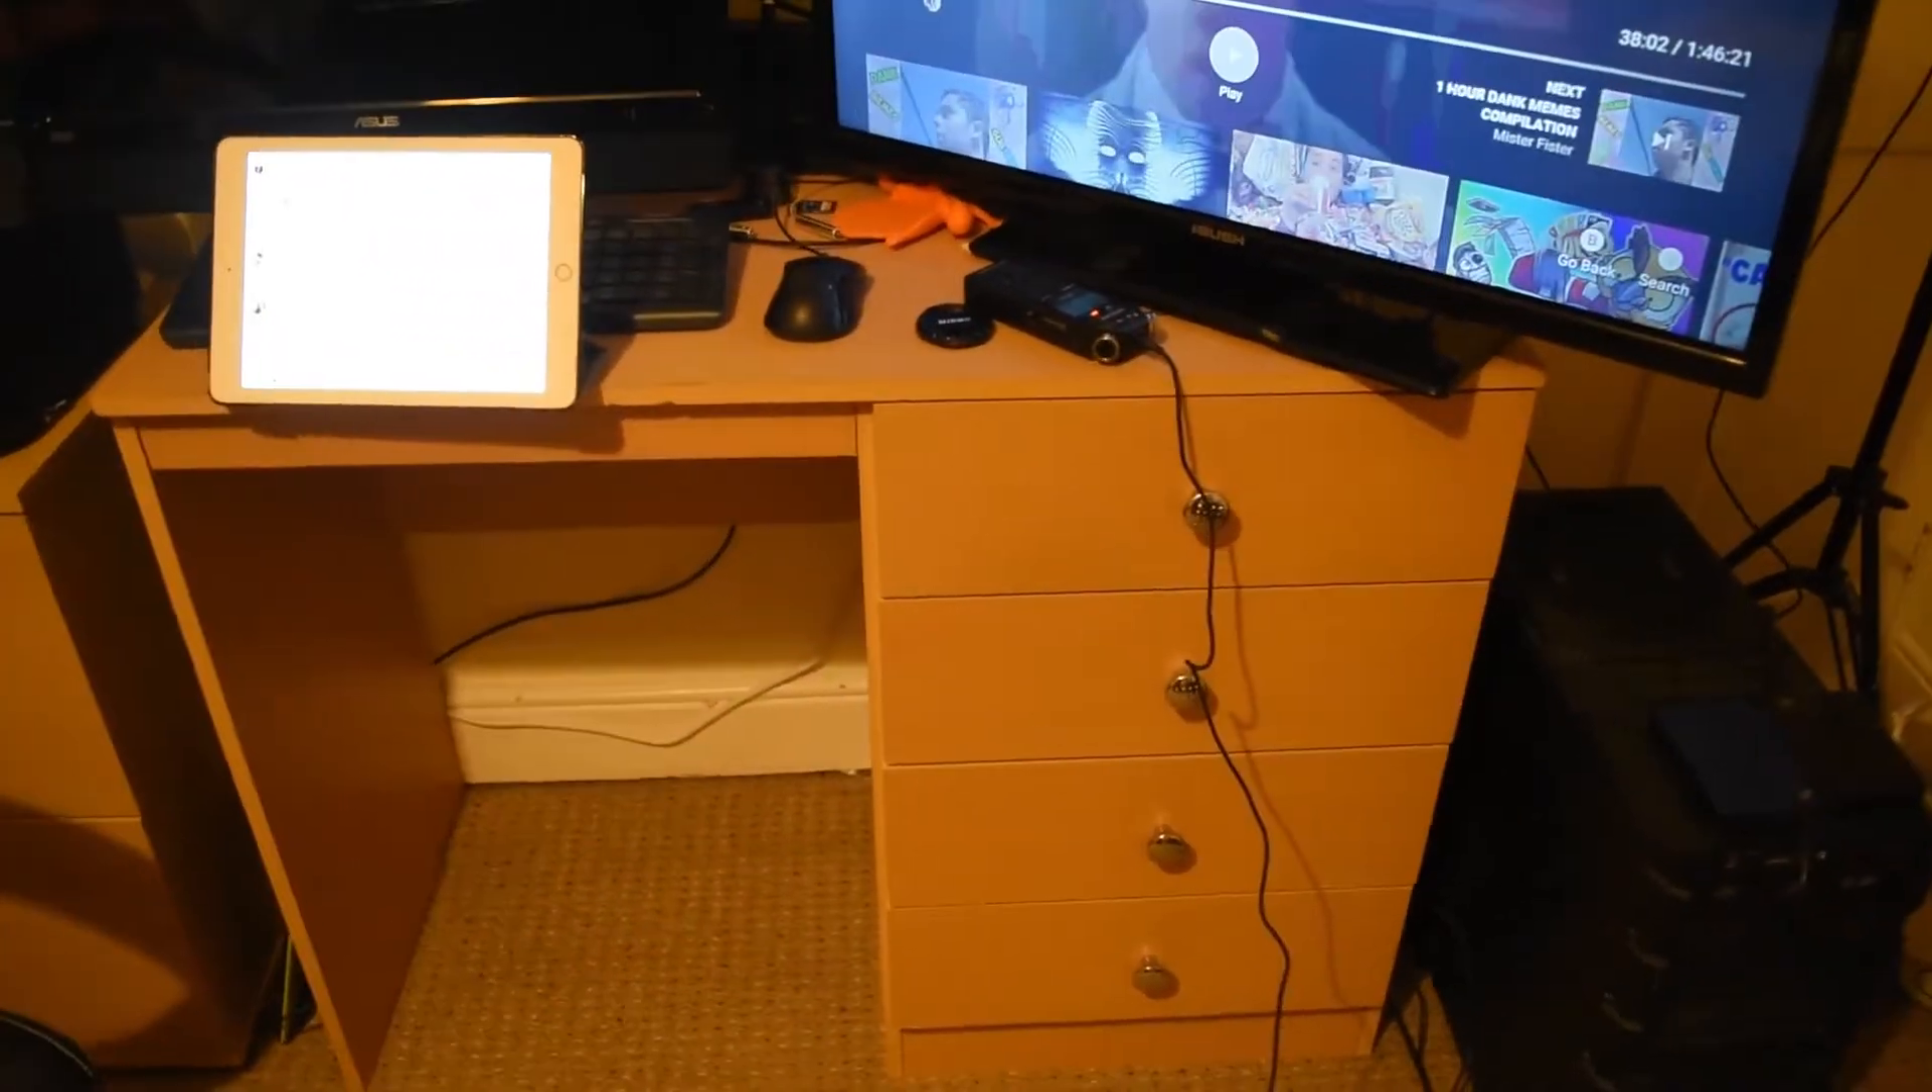My TV's hanging off the edge.